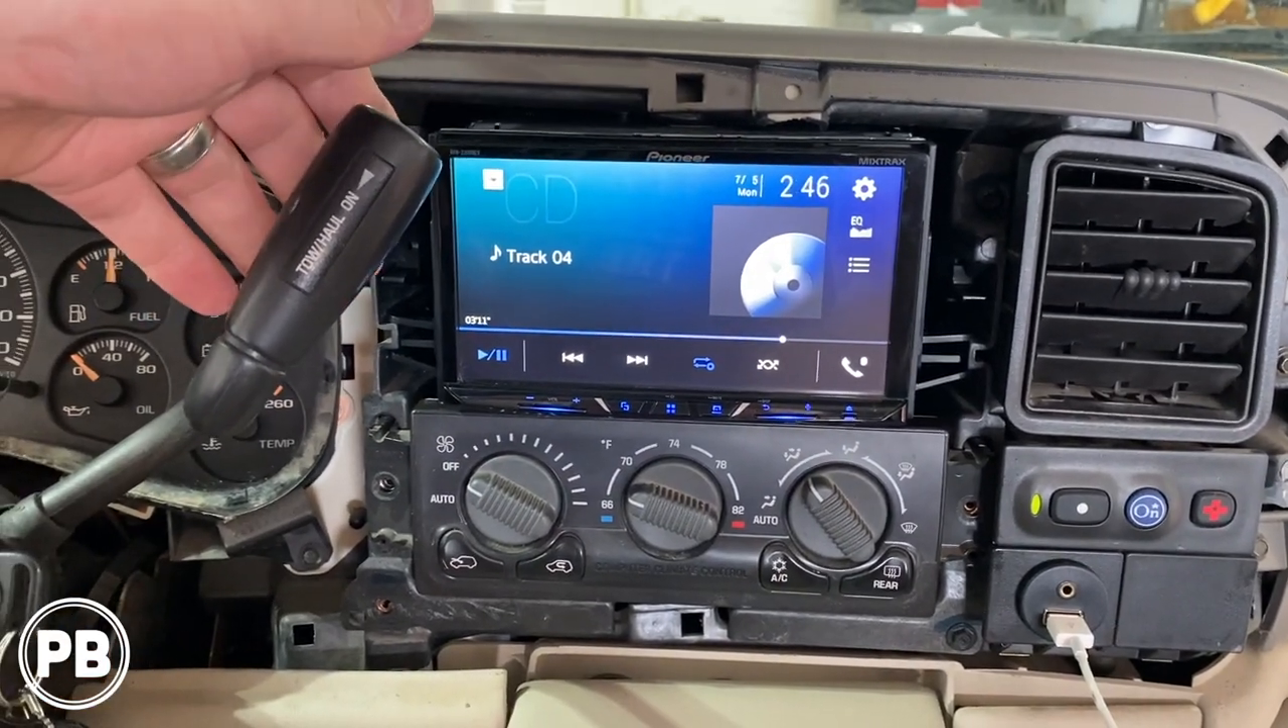Okay so we got our radio back in now we just need to put the trim panel back in but essentially we got everything hooked up and our radio slid back in.